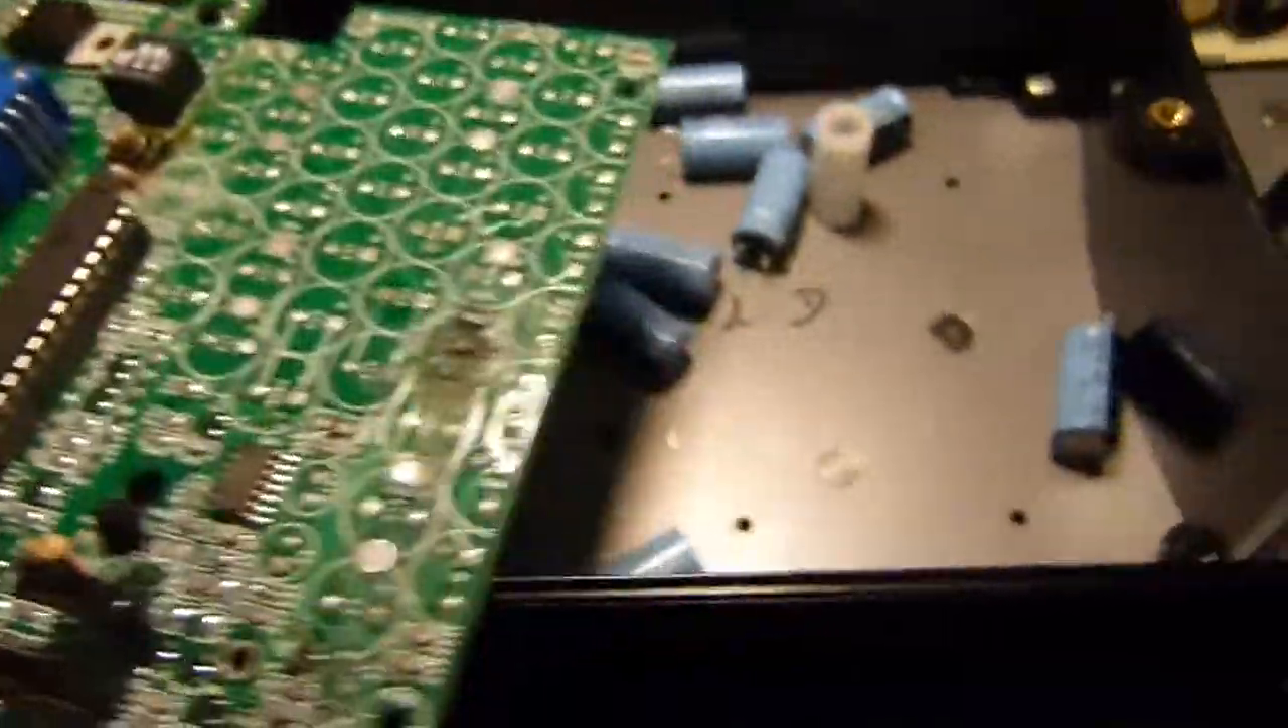Just got done desoldering all the supercapacitors.